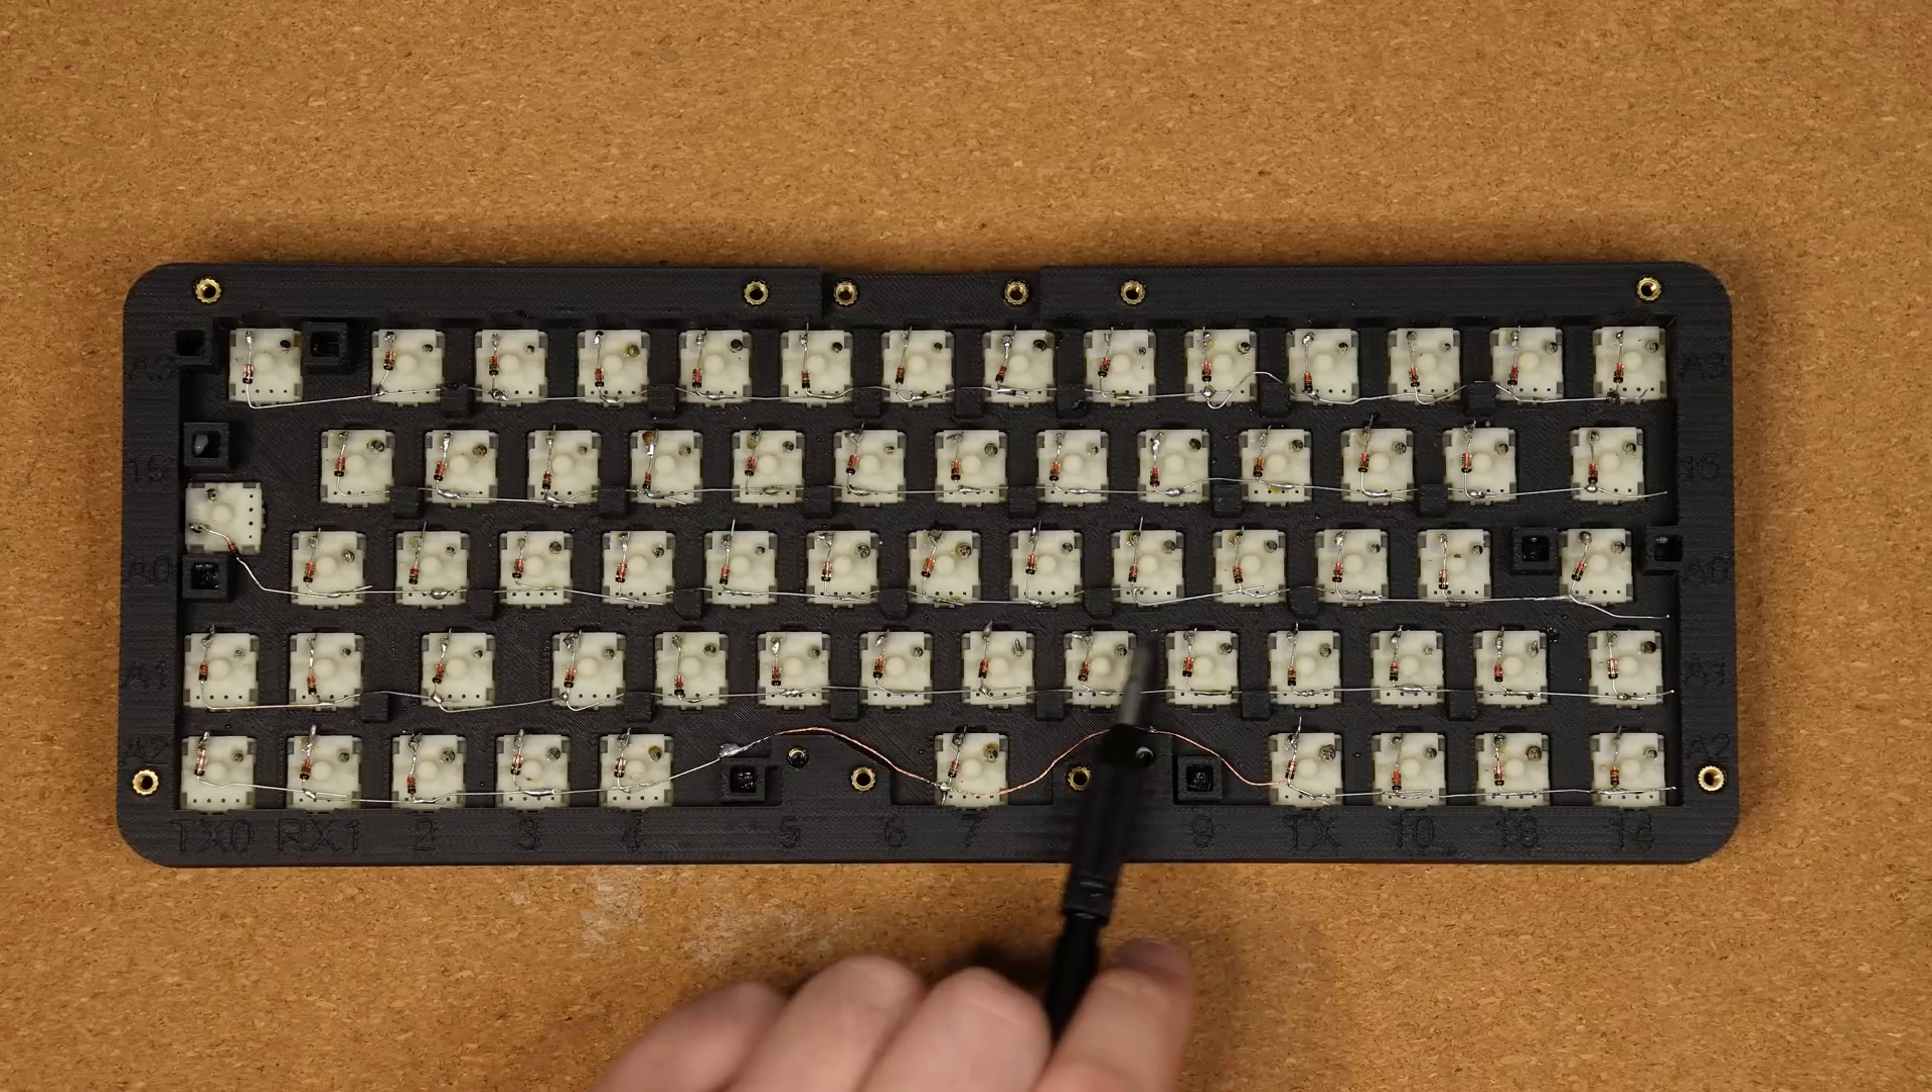If we now jump a little forward in time, we can now see all five rows soldered into place, and we're ready to move on to the next step.